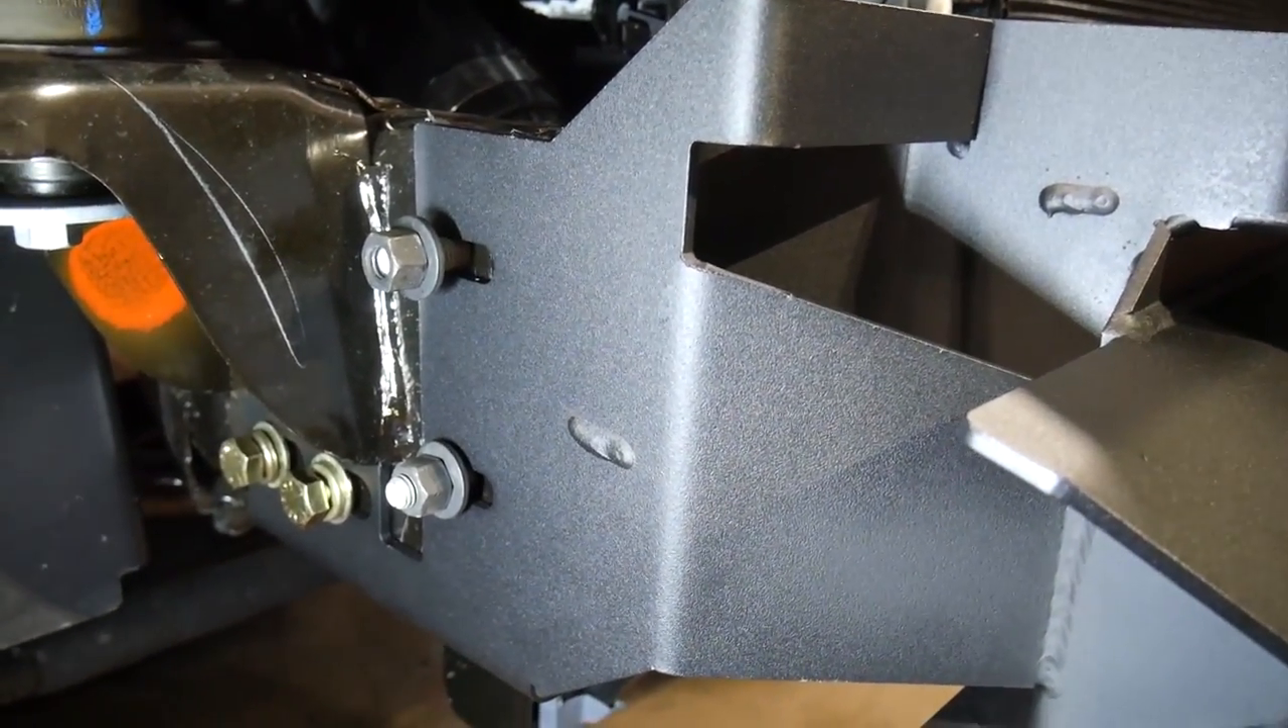We've got the main part of the bumper all situated up into the regular frame.